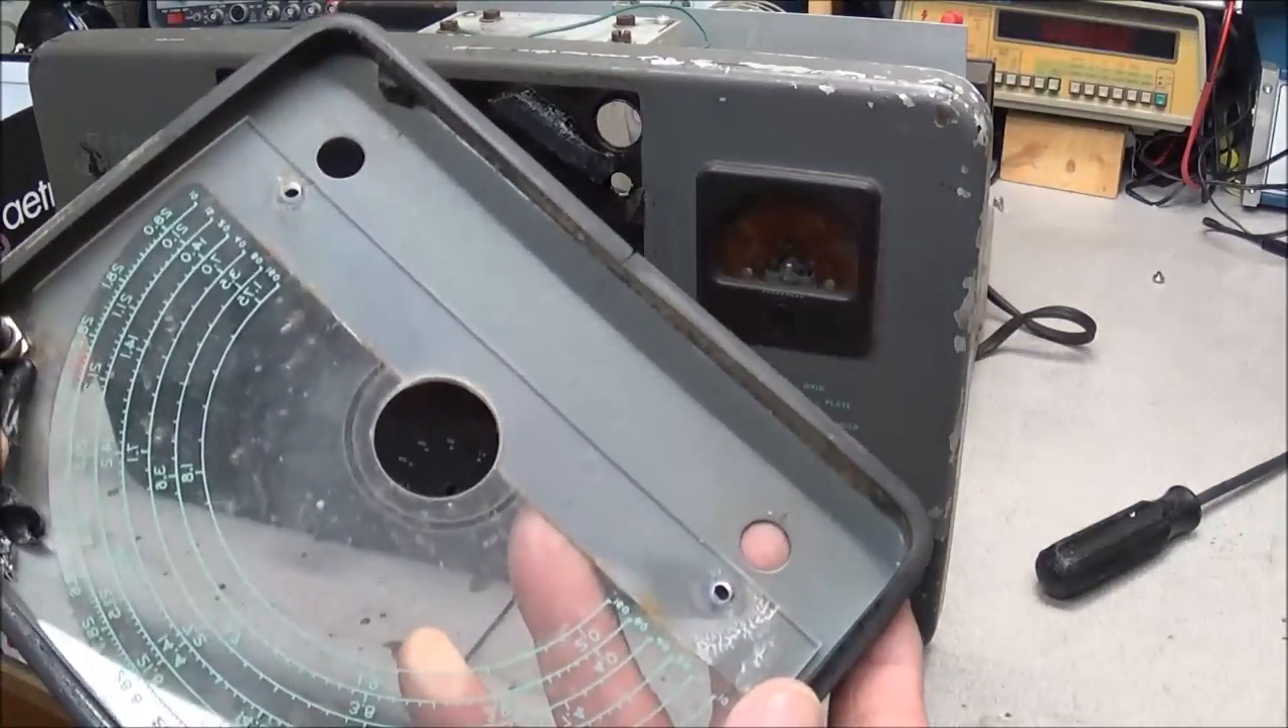We got the dial glass out.